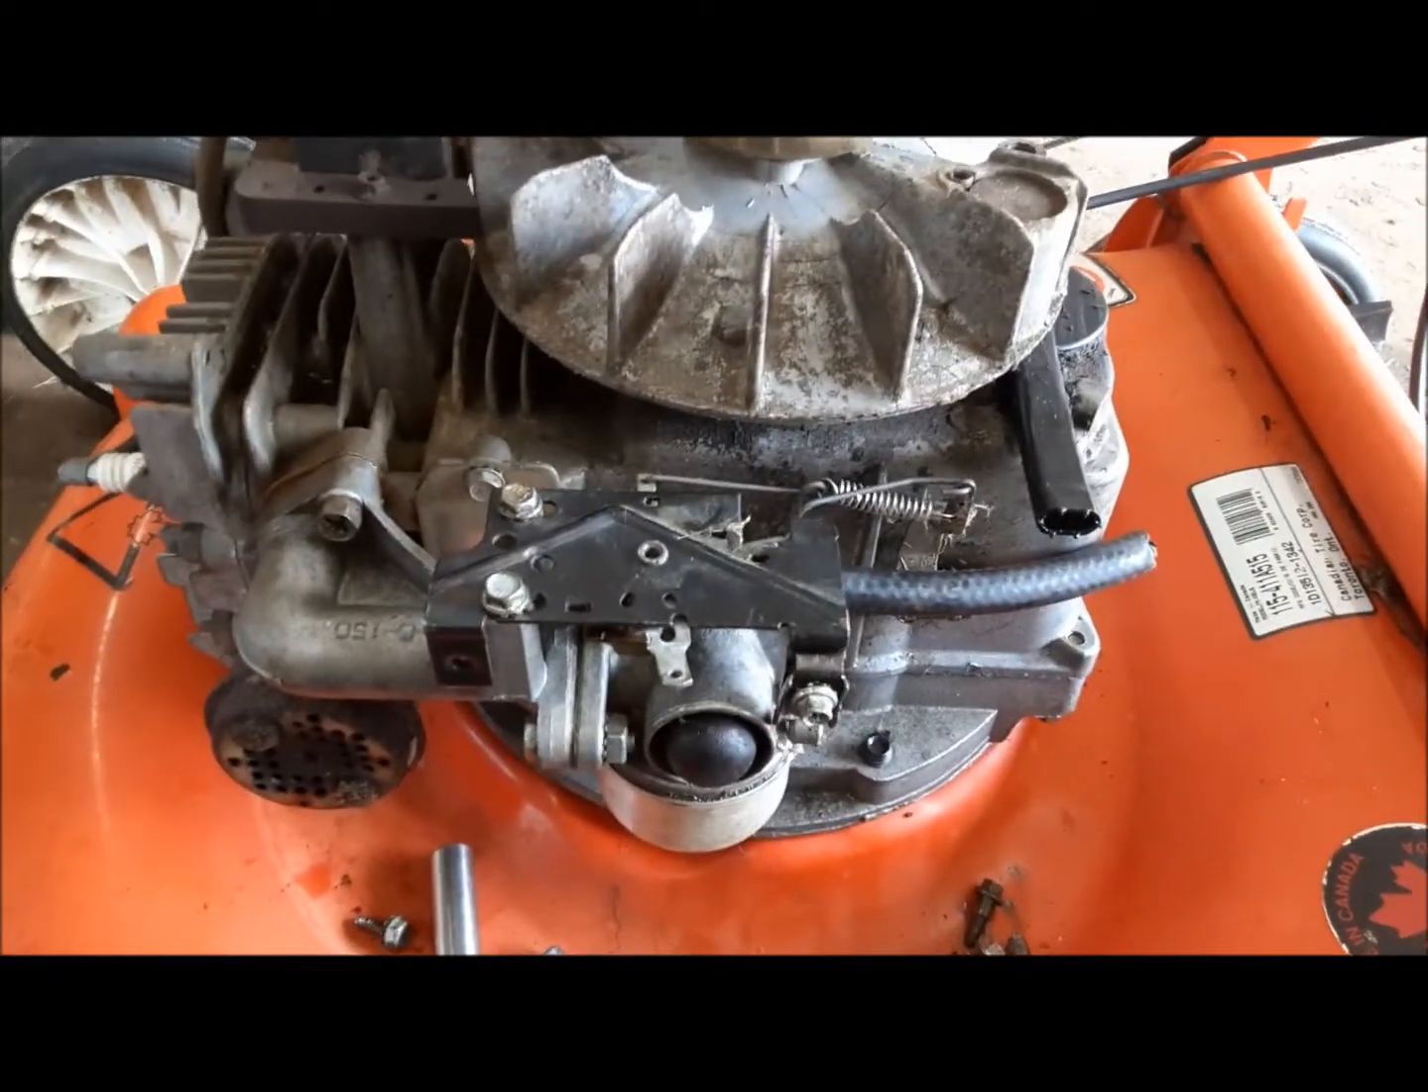Now we're going to go put the carburetor back on the engine. Yeah, we got the carburetor mounted back on and all the little linkages, the little mystery linkages working.